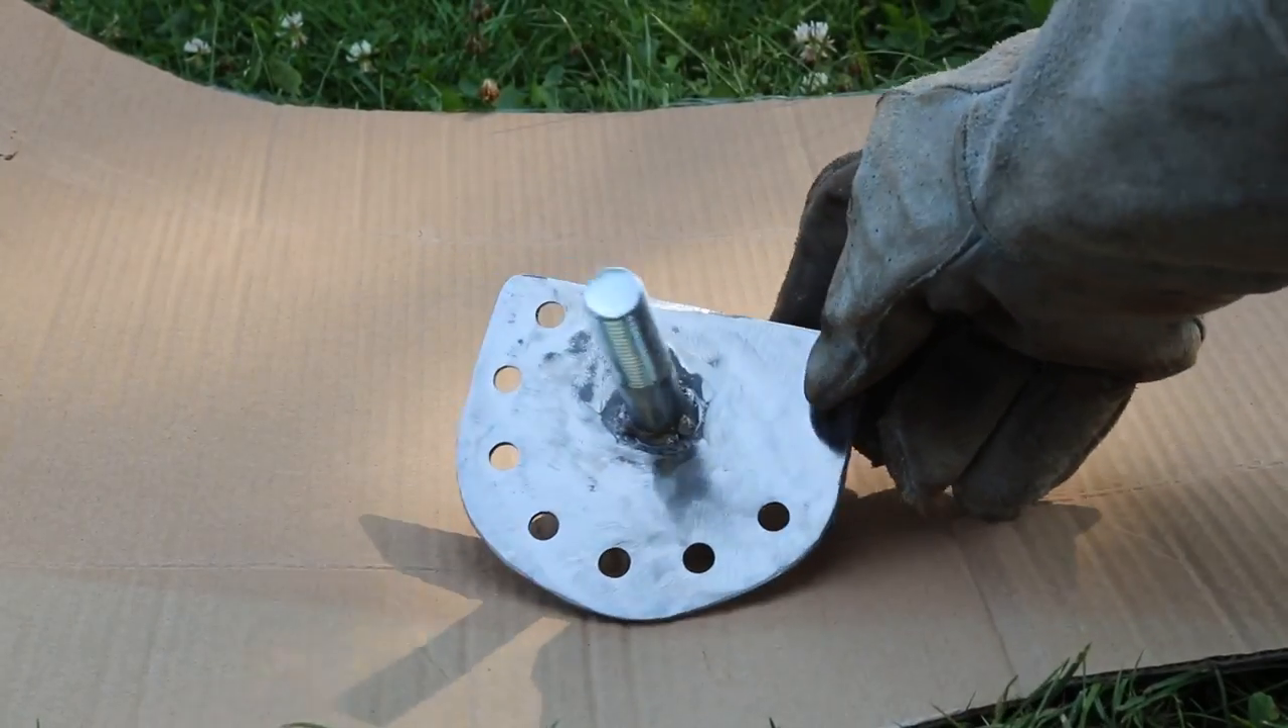Here's our end cap with that bolt going through.